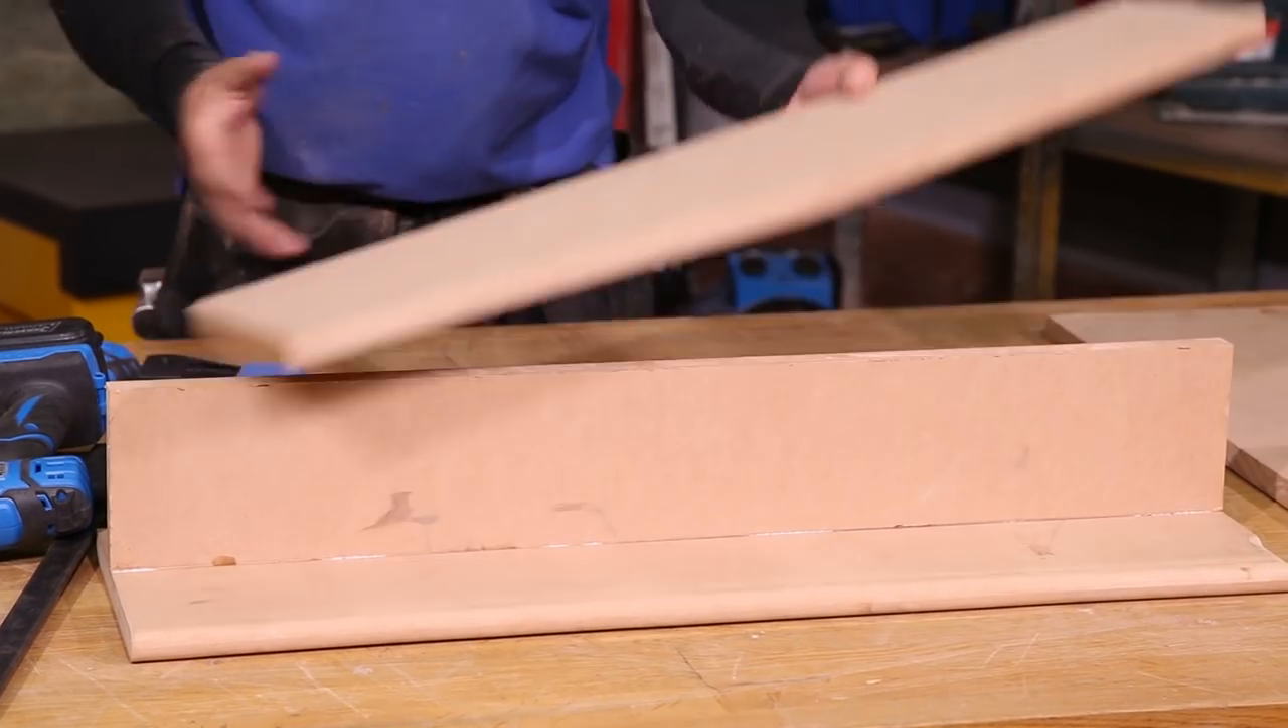Okay, so now we have the bottom nose of the front of the car. We've got the upstand in position.